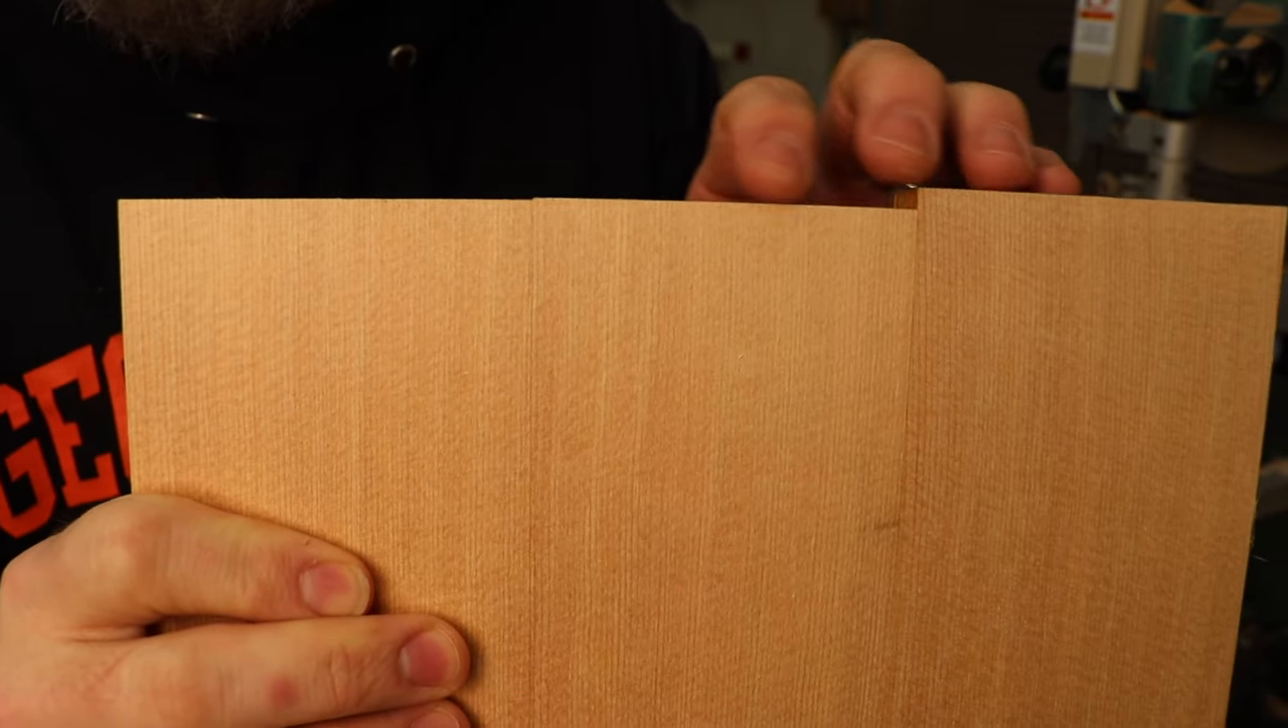Here is all three boards put together.